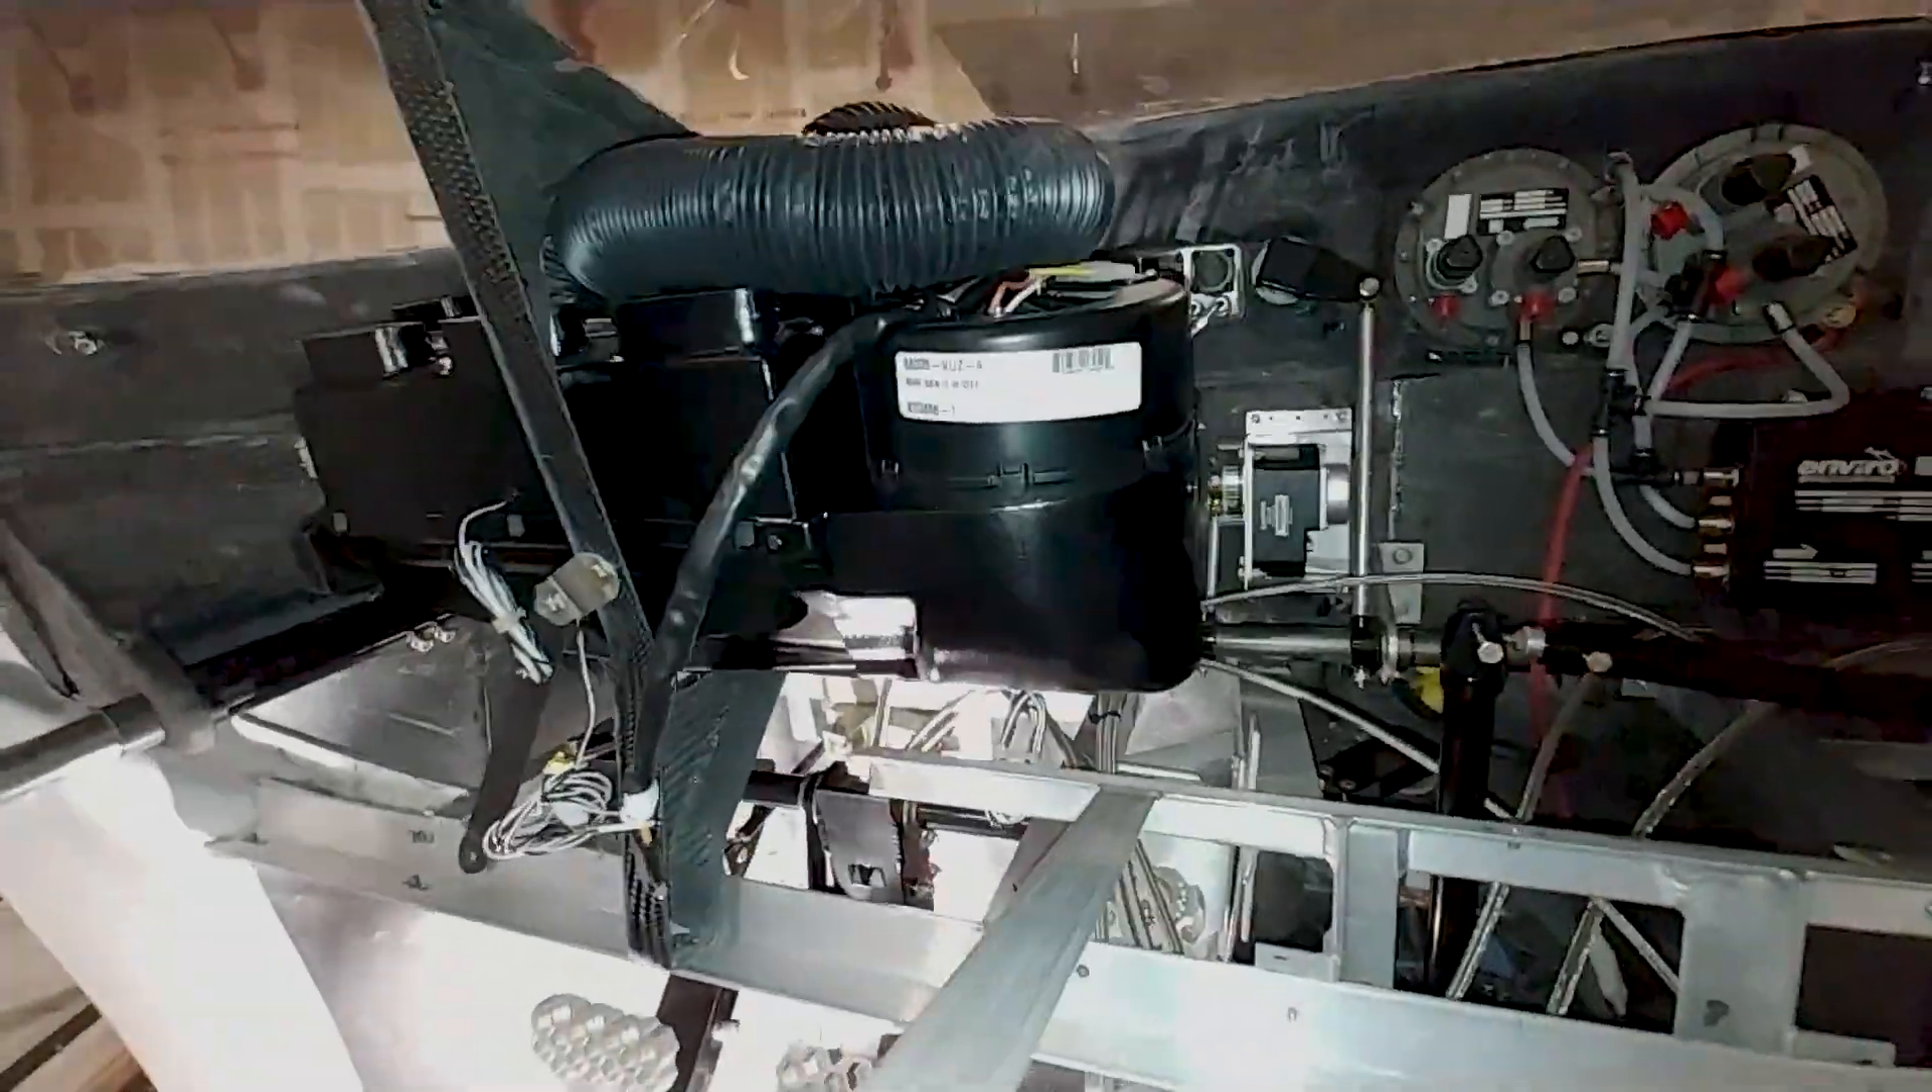So then I got the heater AC unit installed back in there.